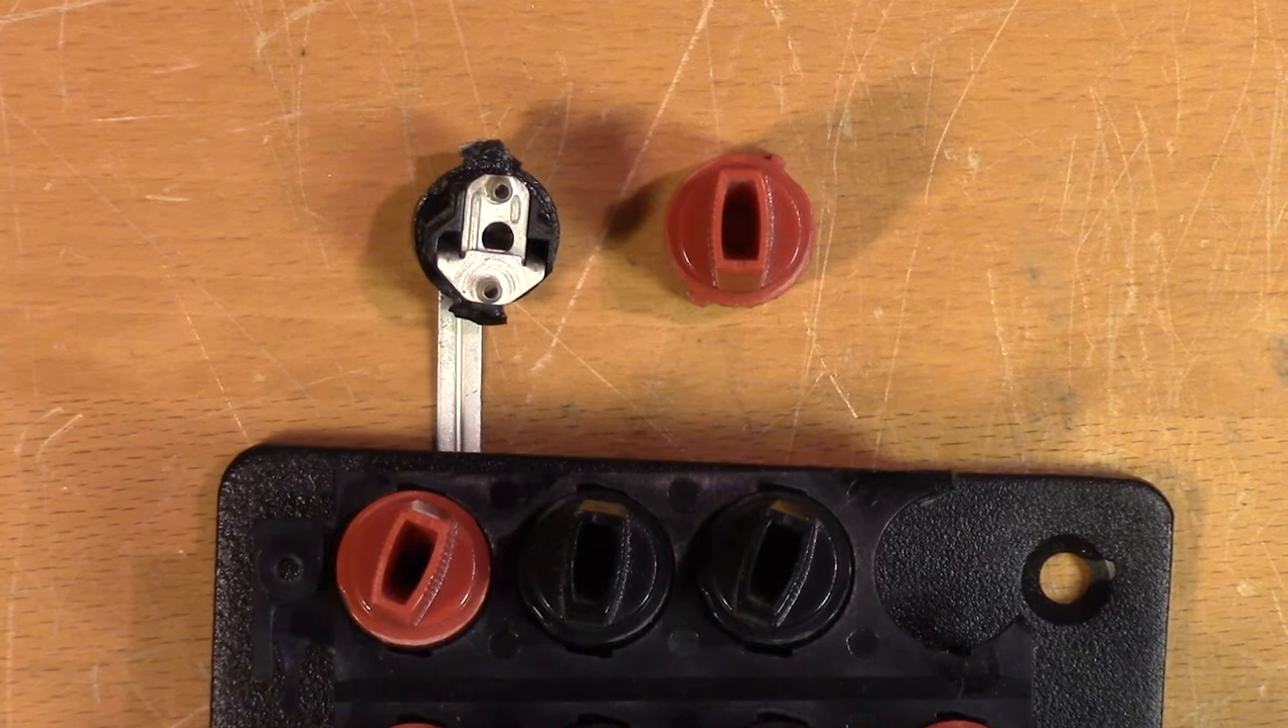Now that we have the broken speaker terminal removed we can see how it operates.